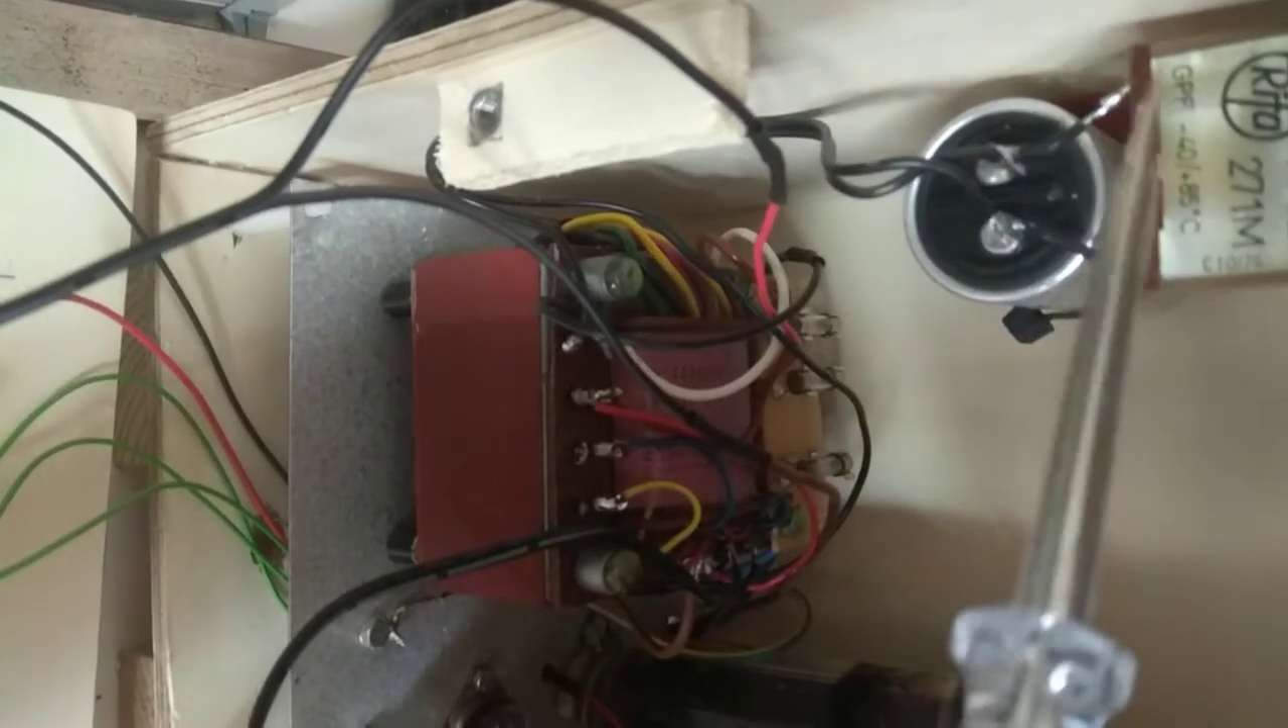Um, I've got my capacitor for the filament installed up here.